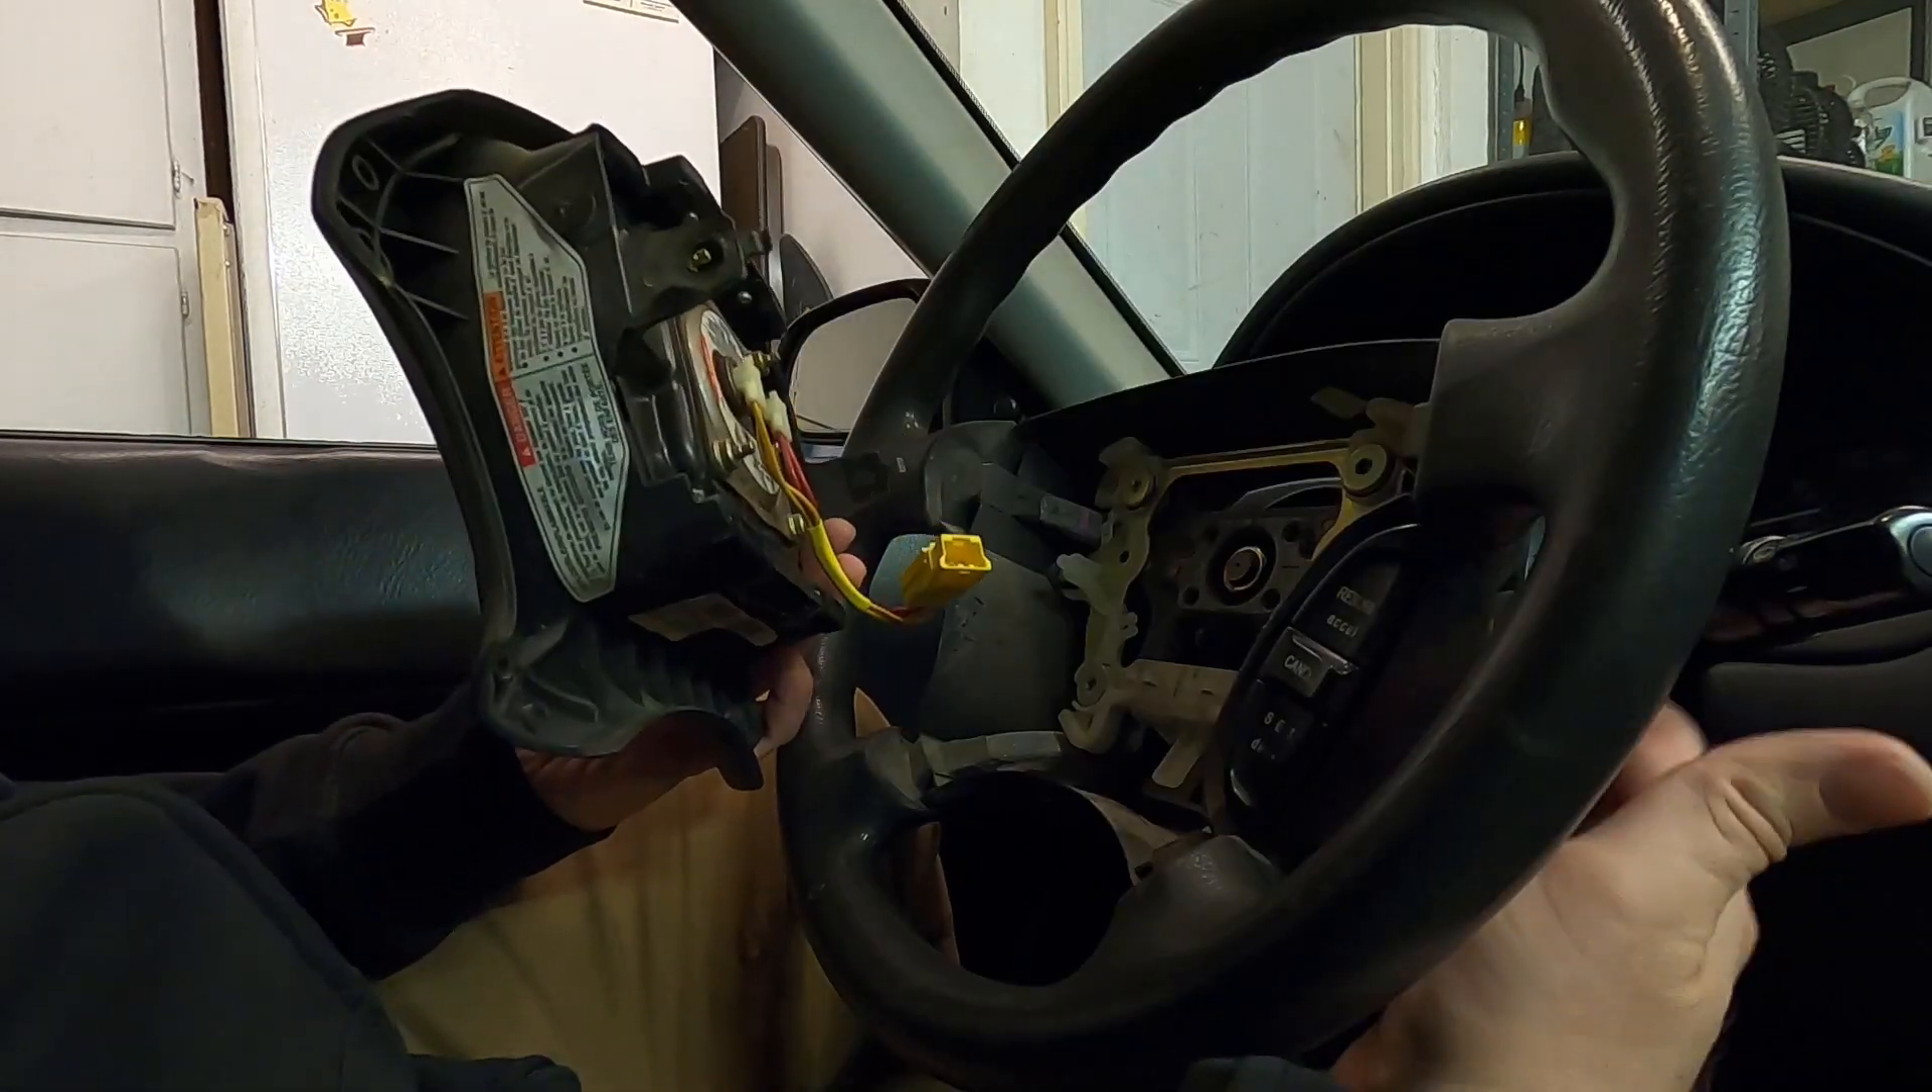All I've got left to do is put the airbag in.